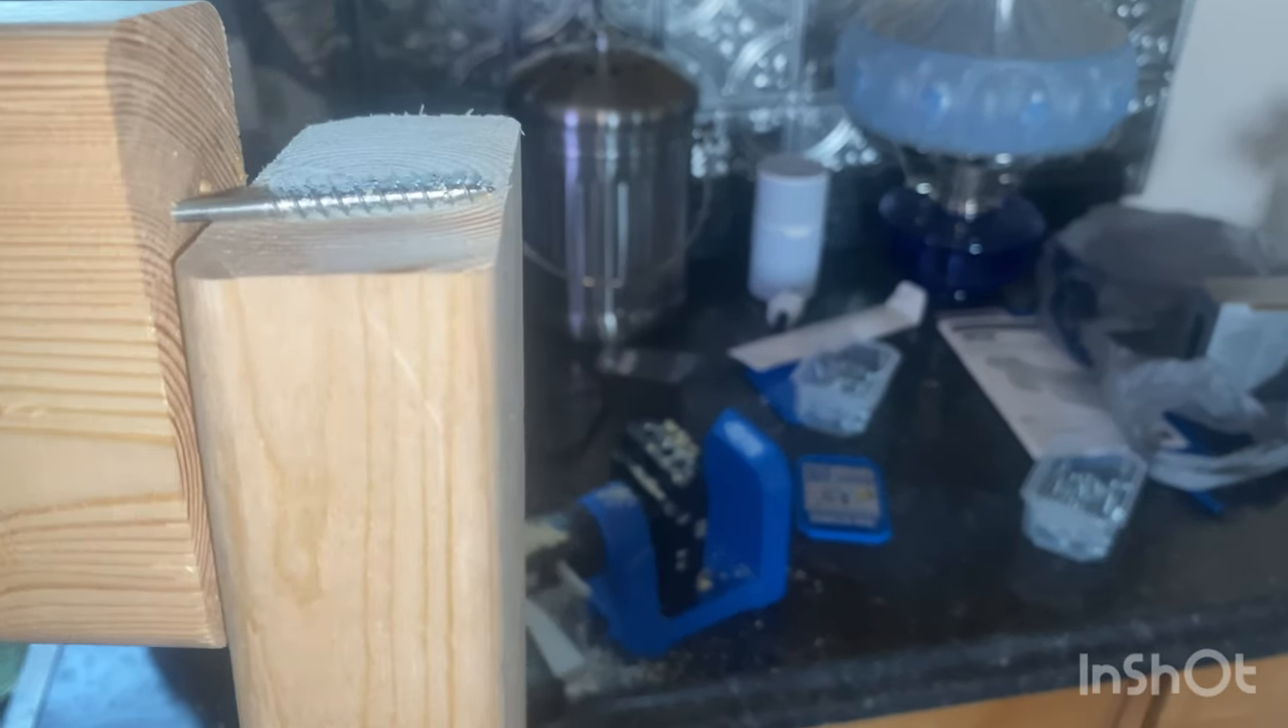That screw's a little too long. You can see where it sticks out past the end of the board.